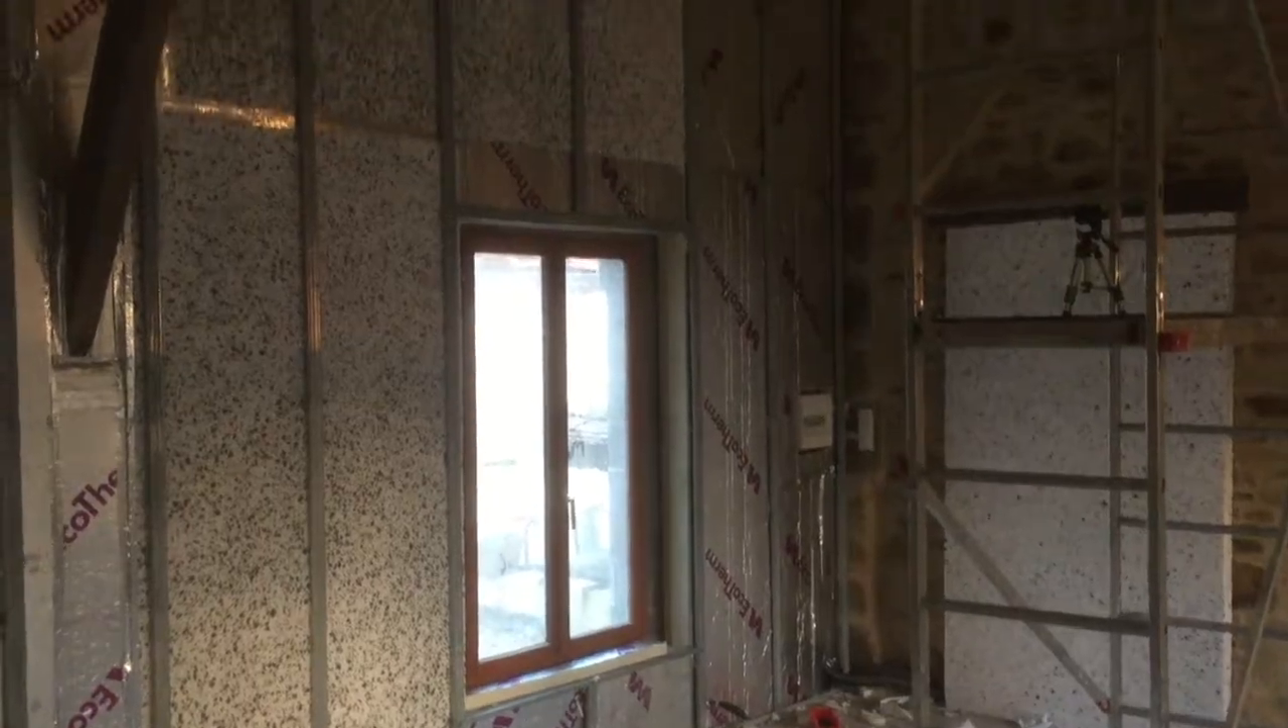There we are guys the wall is completely insulated which is great news it's ready for the plasterboard but I'm going to do that another week.